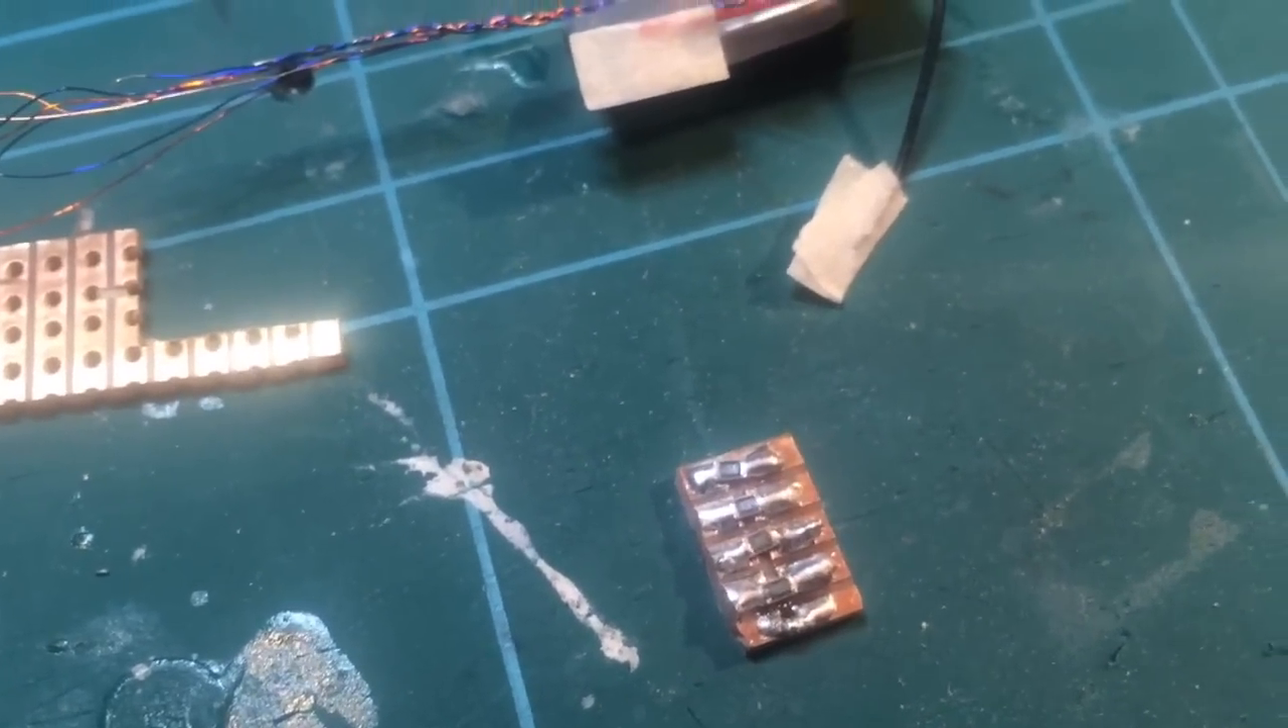So I don't know if you can see this but there's some tiny SMD surface mount resistors I've put on there.